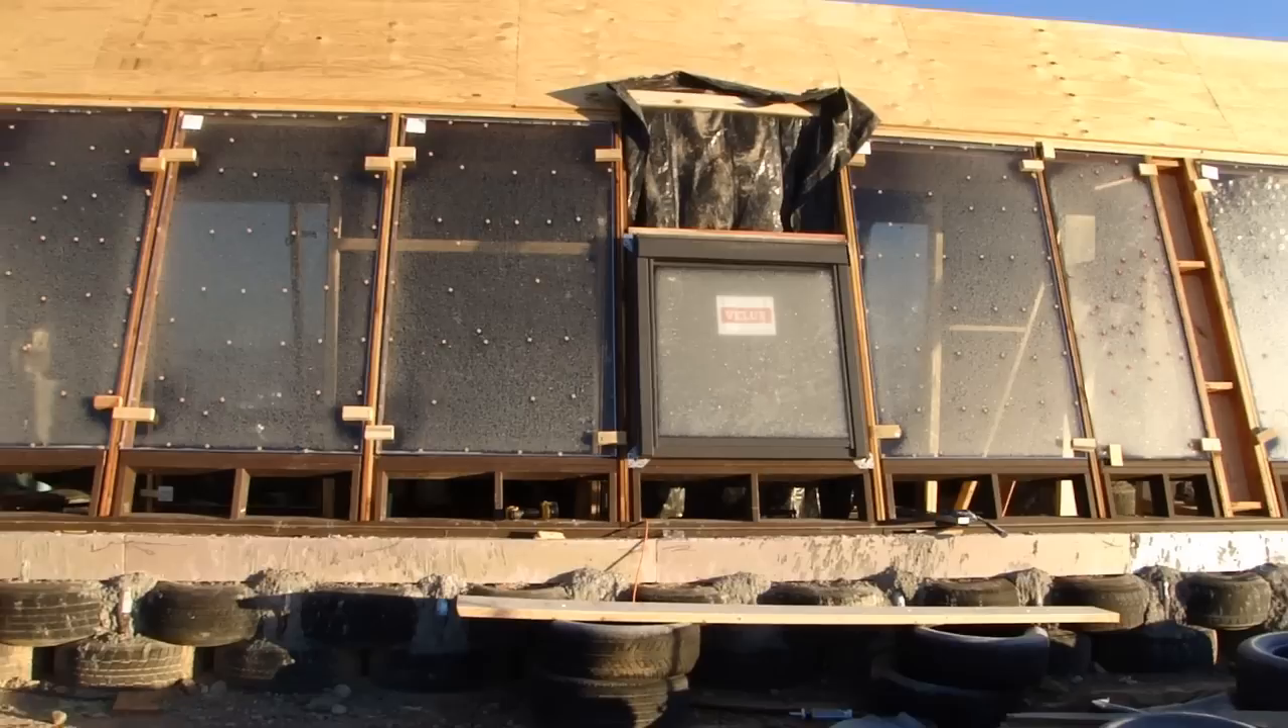So here is the Velux is installed. They're complete.